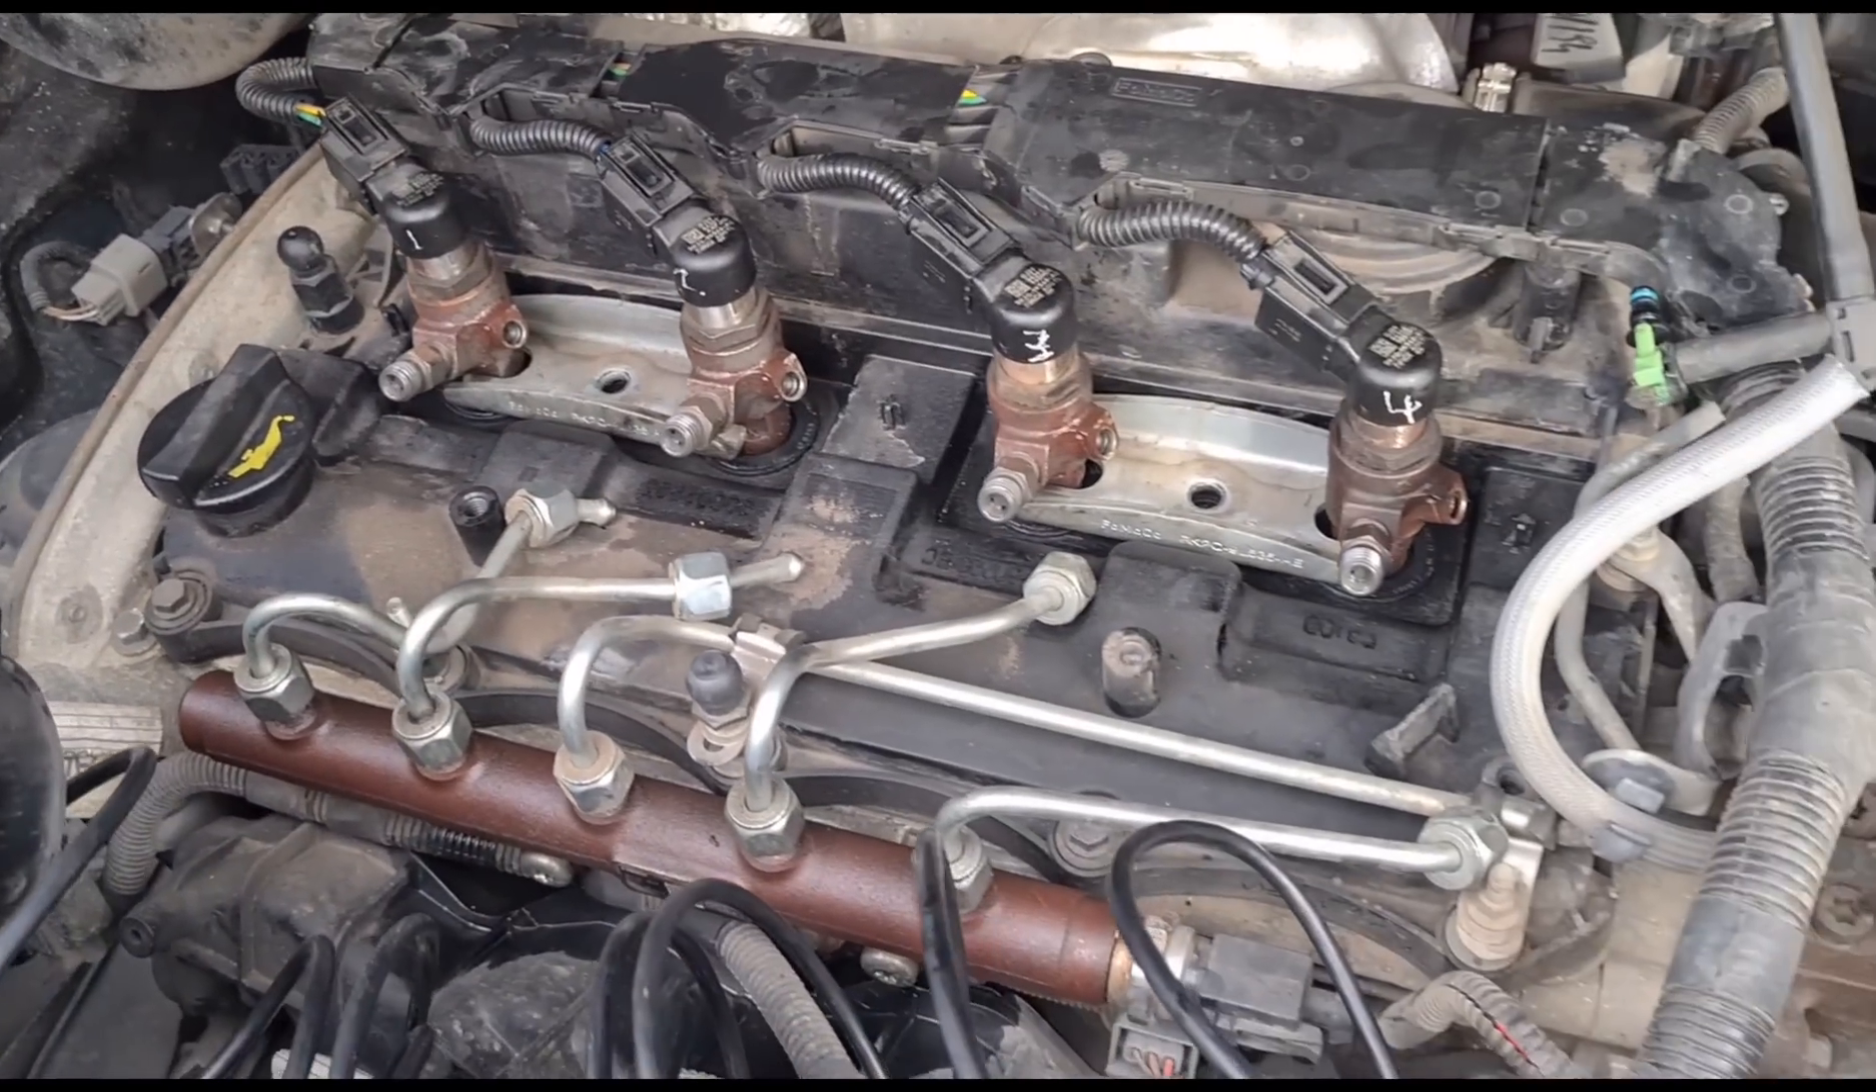Now we've got all the injectors back in.